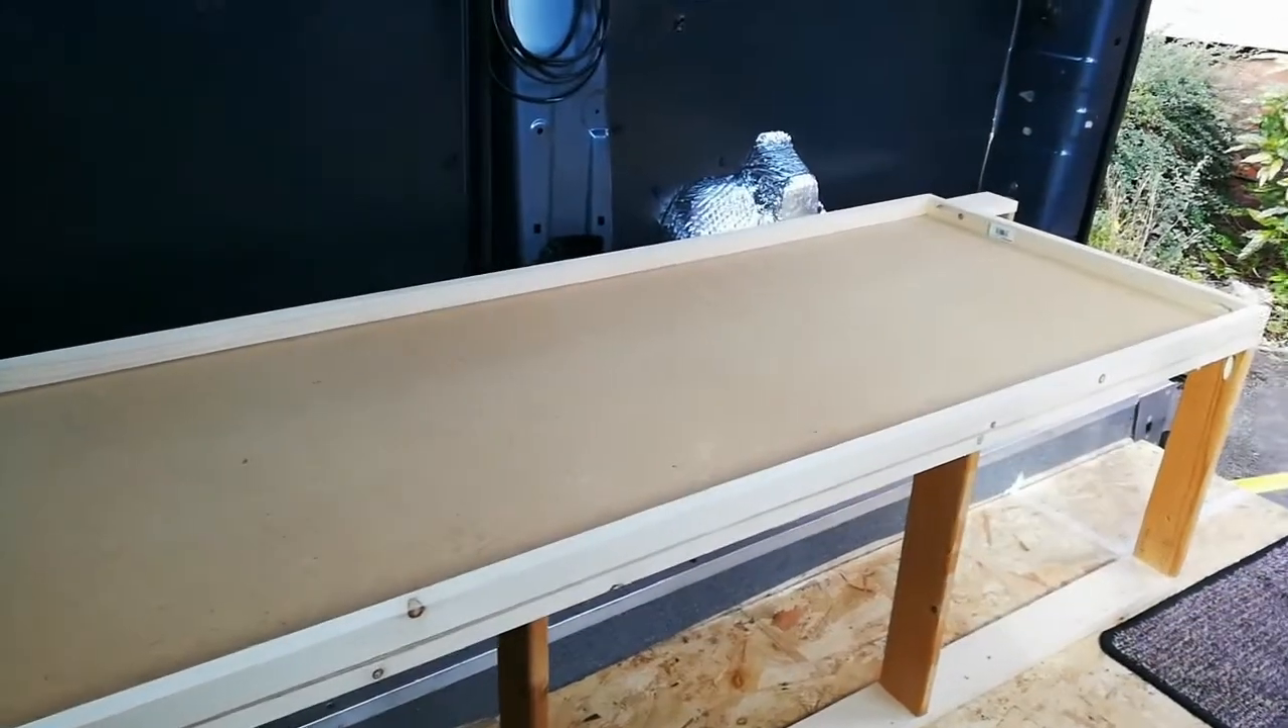We've now put the frame that we've just made along with a piece of hardboard inside of it onto the base.